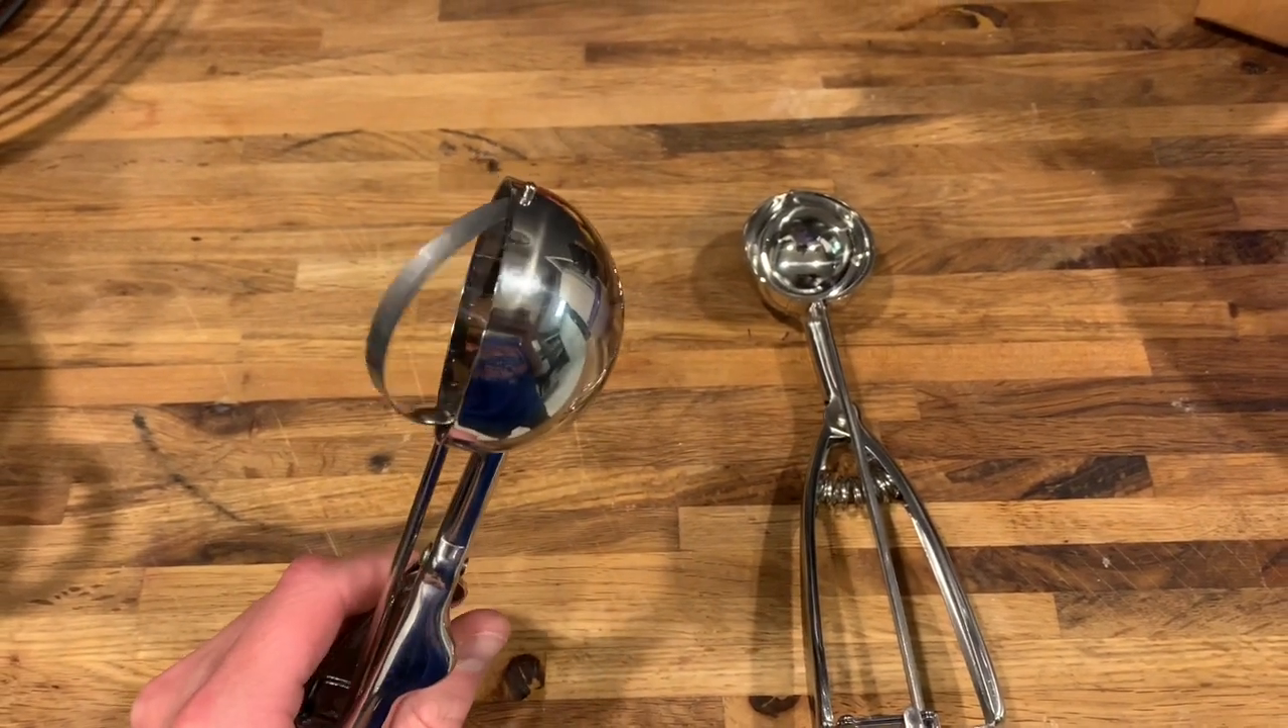As you can see here my cookie scoop got off track and now the bar which scoops things out of the scoop is off track and is pointing straight out.